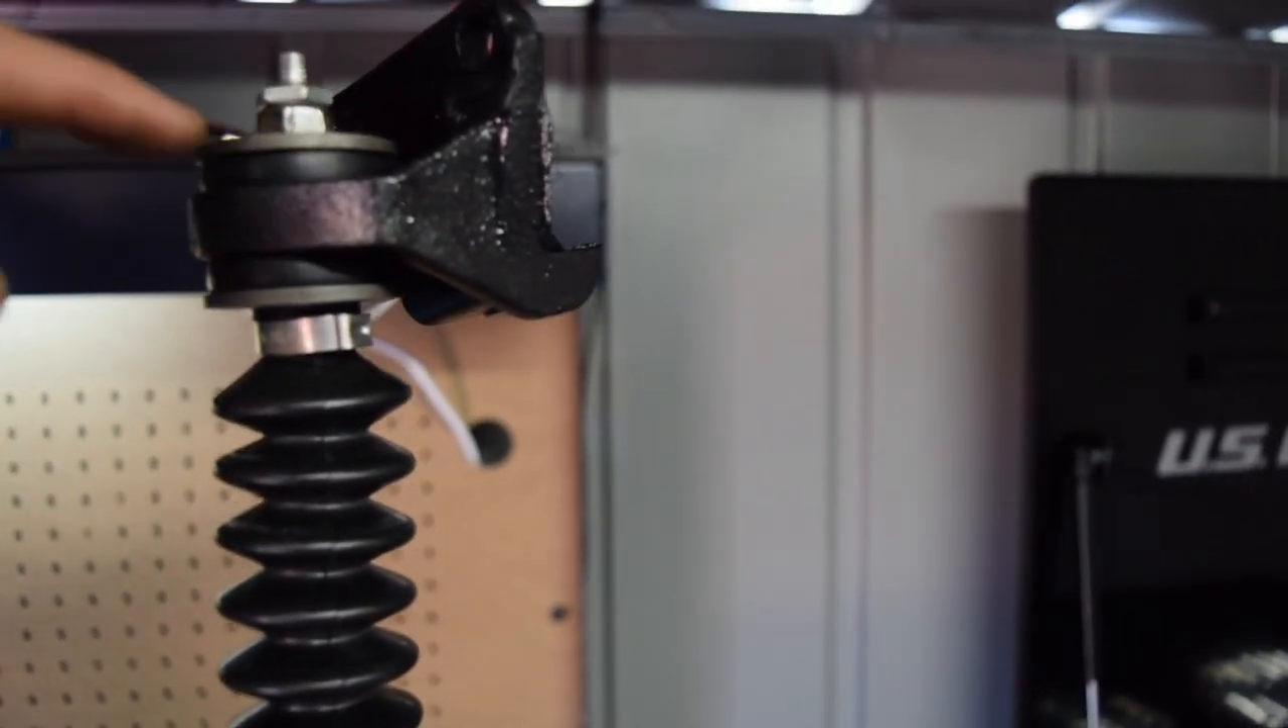Okay, so the boot is now on.